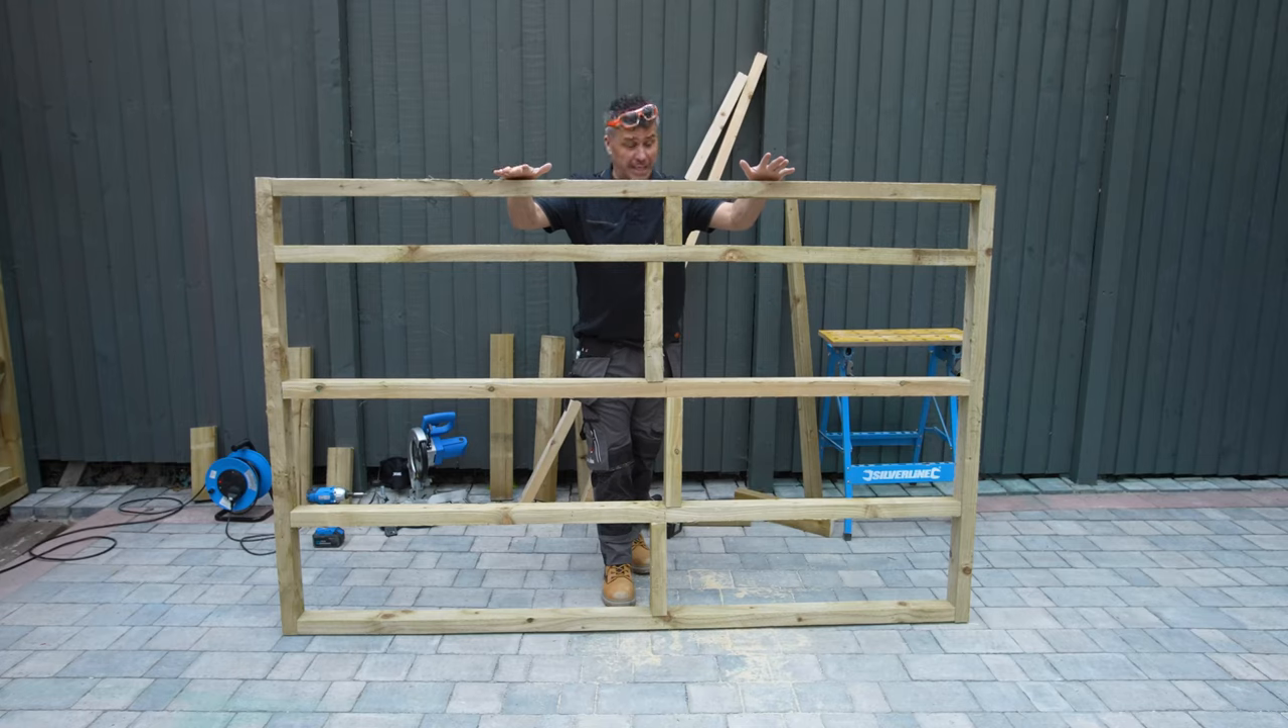So that's one wall section frame now complete. Just four more of them to go and three more for the floor.